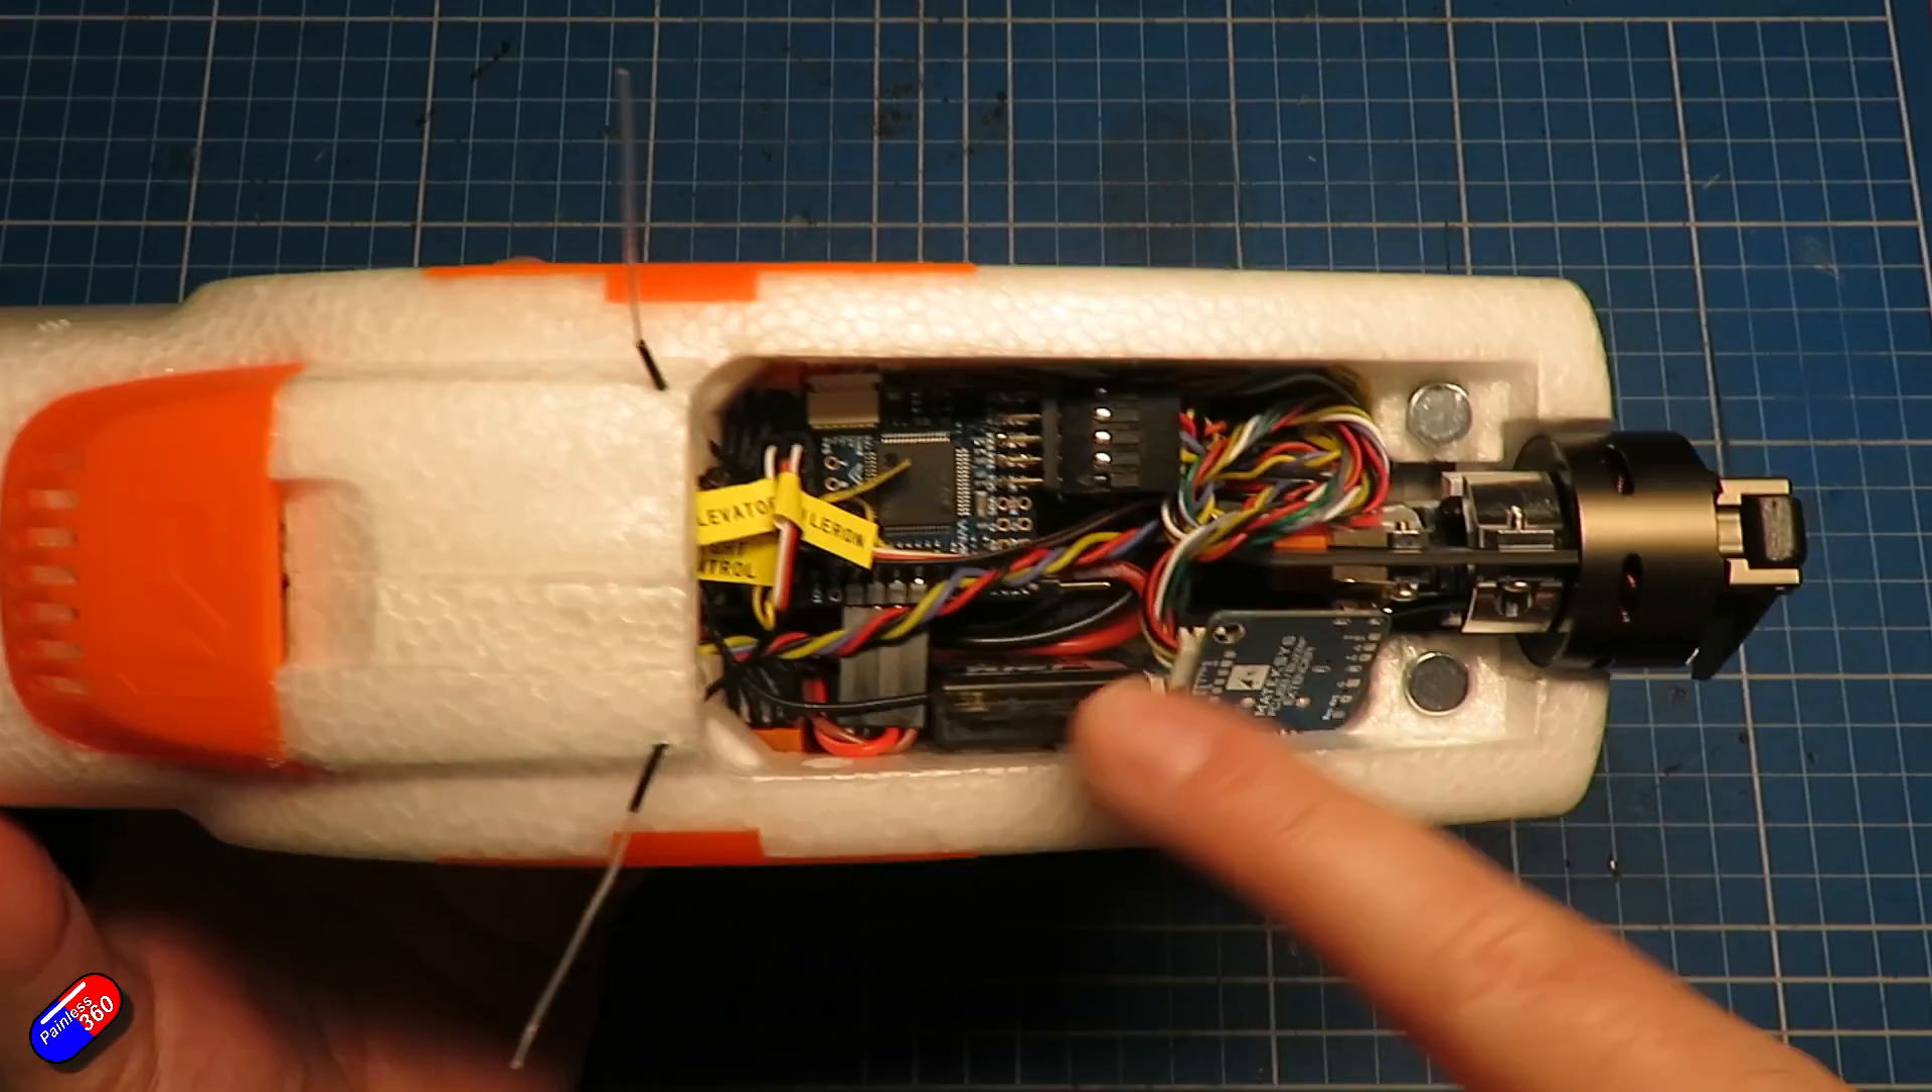There's only just enough room in here for all of the electronics. It is a very tight fit.